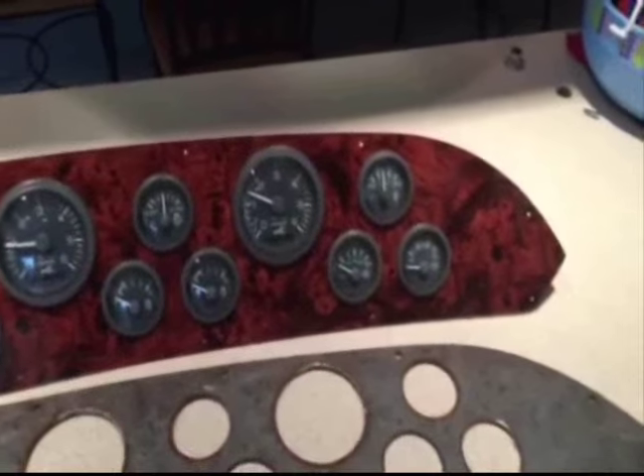And there we have it. All the gauges put in the new panel. Tightened down.